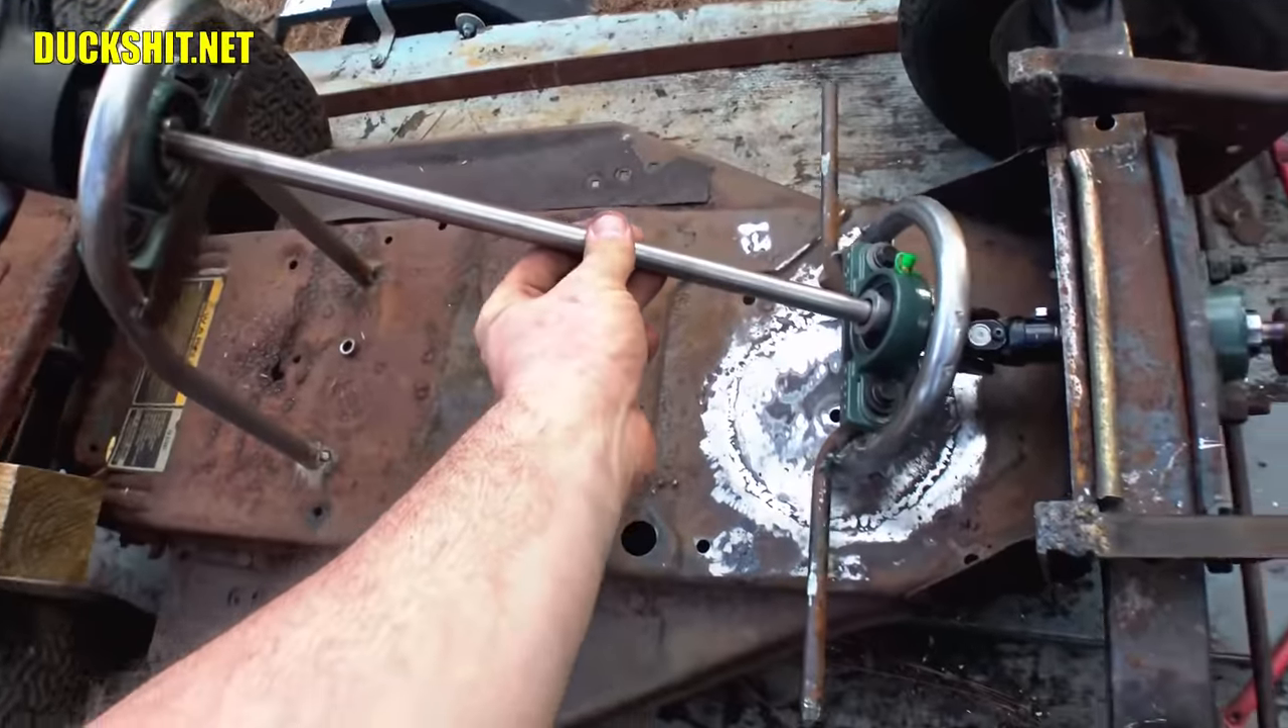If the rear were a solid axle like most ATVs or go-karts, you actually WANT to lift the rear wheel to steer properly, but that just doesn't apply here. So I bent some tubing and welded in some mounts for some pillow bearings.